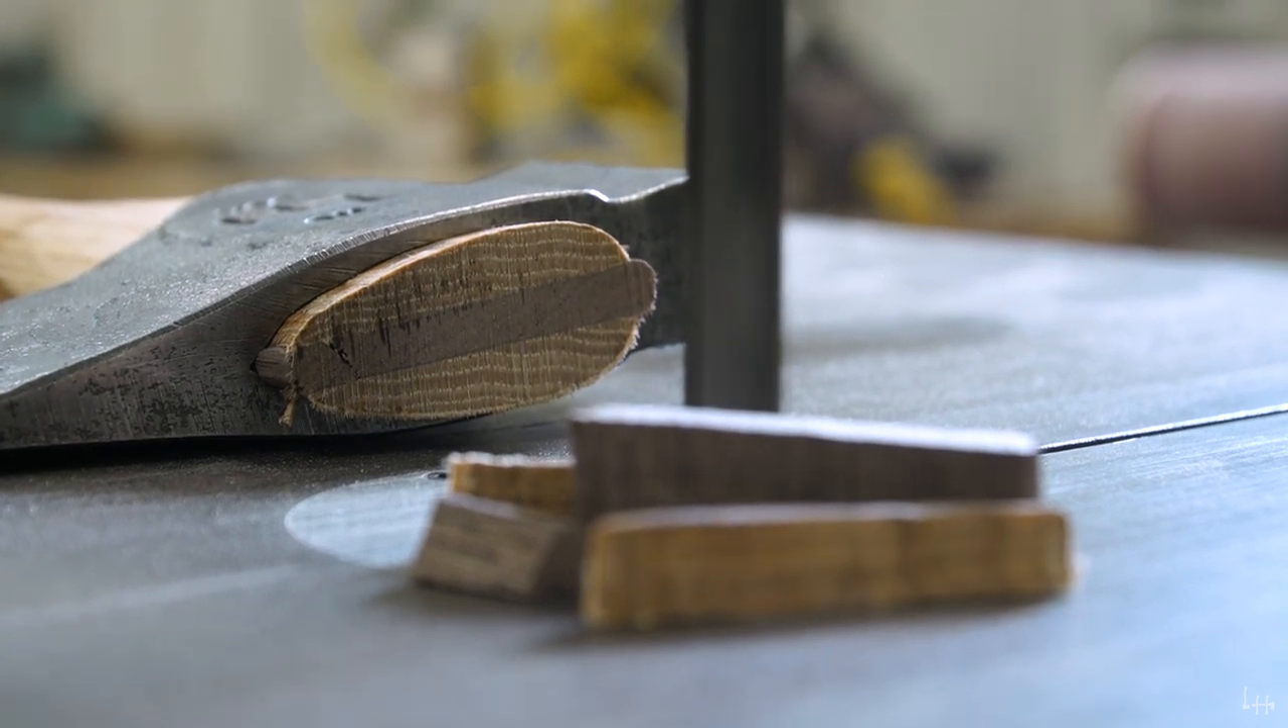That's a nice fit. We're on to the finishing touches now of this axe handle fitment.